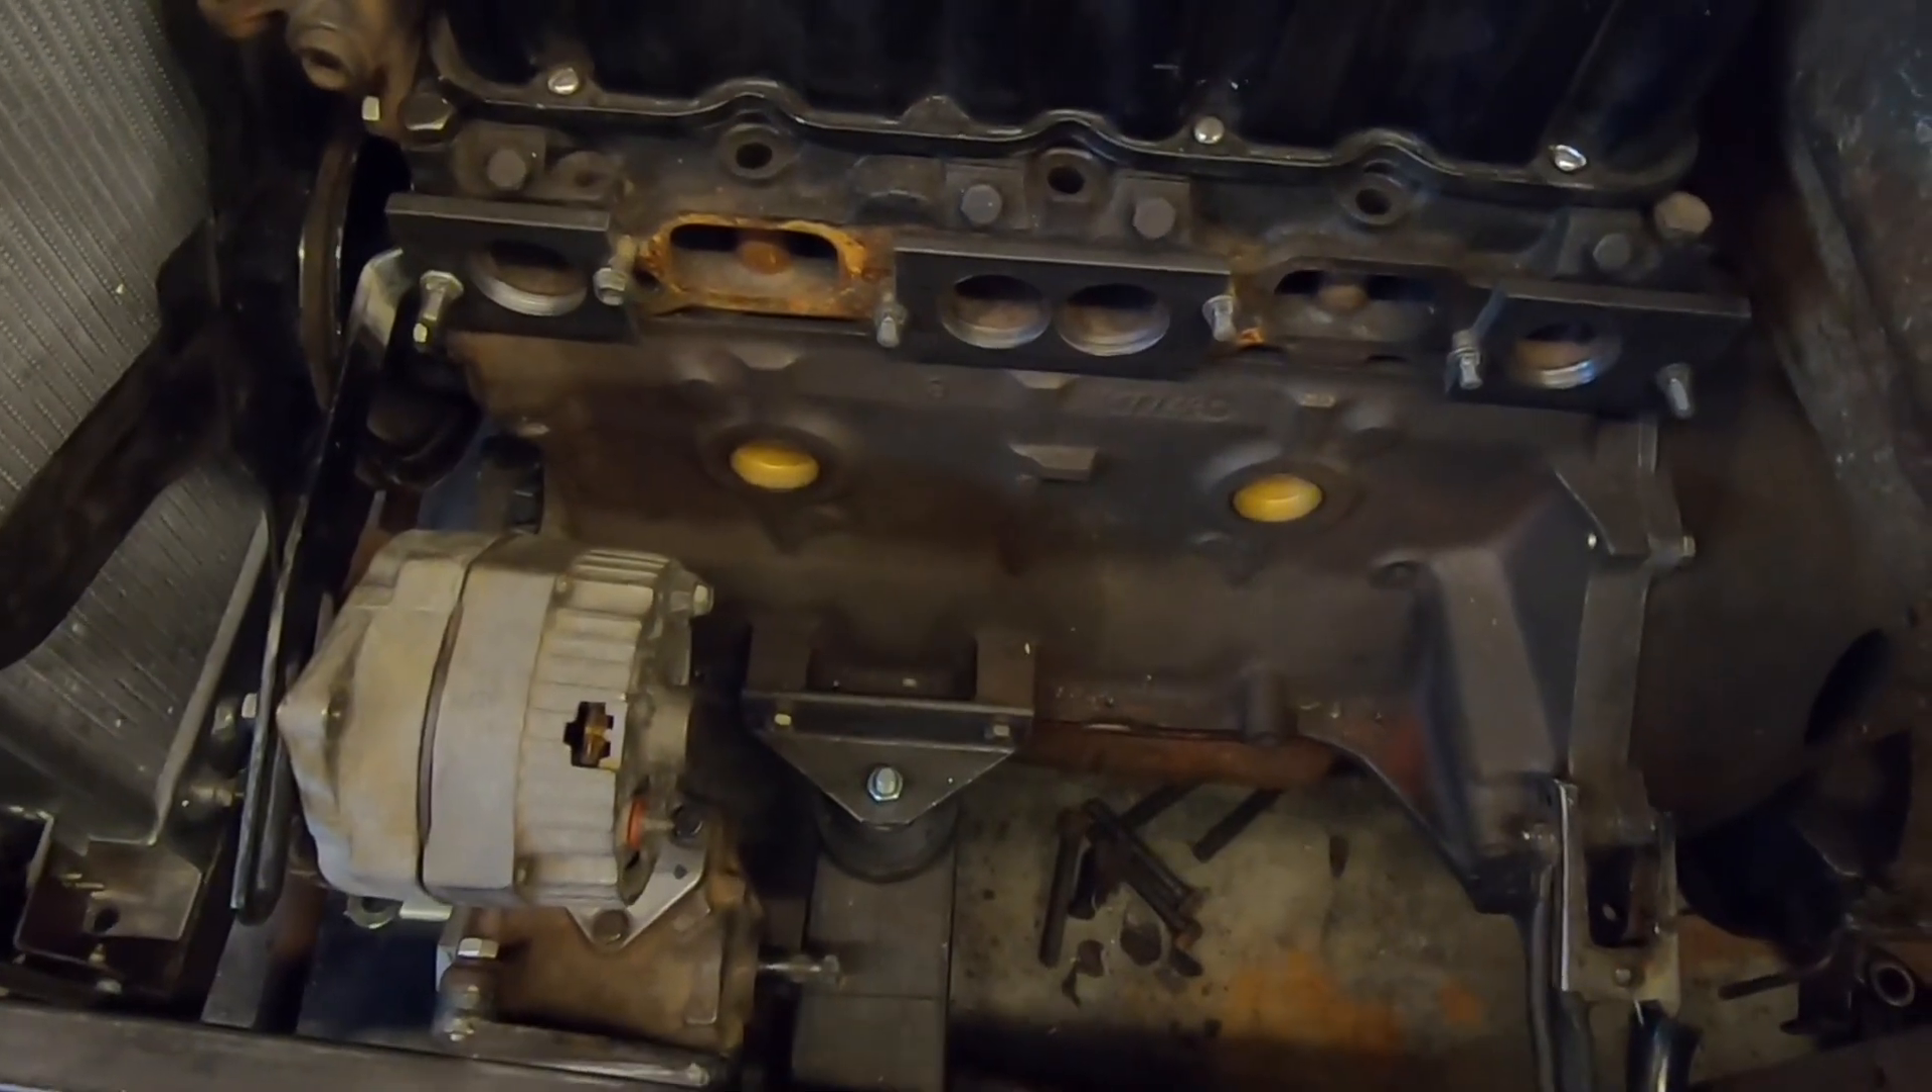I've just taken the intake manifold out of the way just so I can get in here and work.